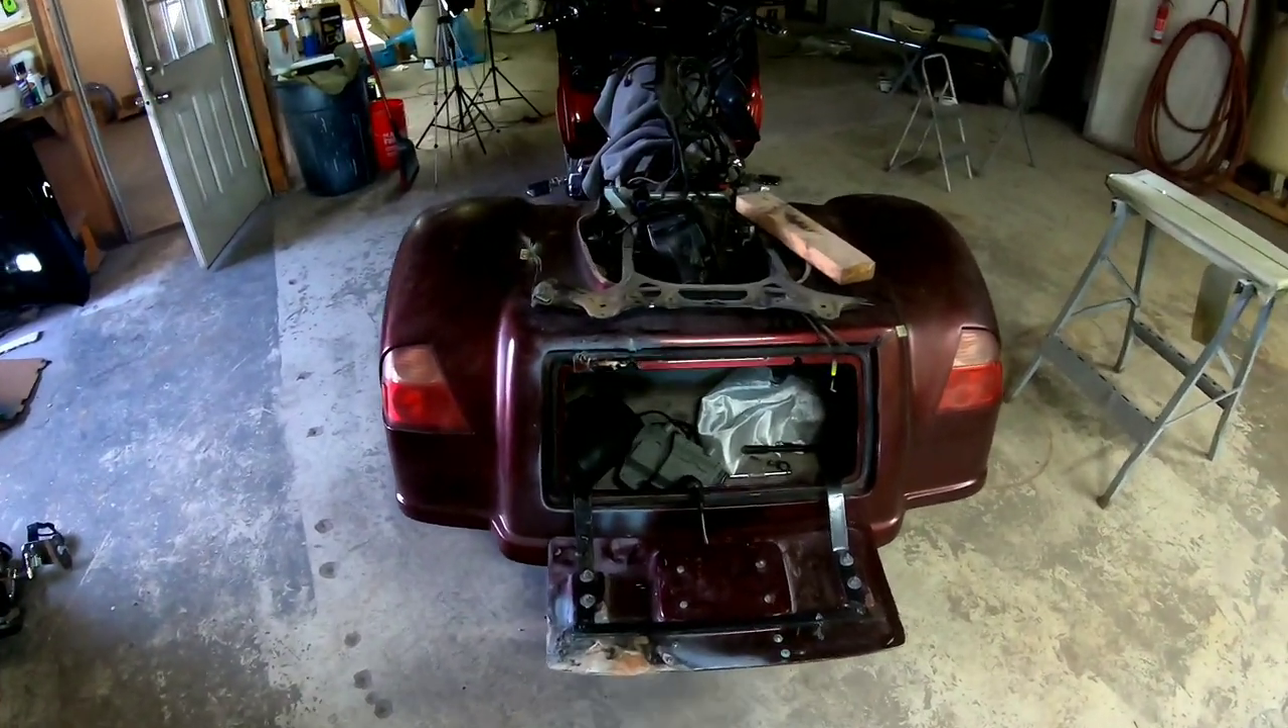Okay, so now we have this trike all torn apart.